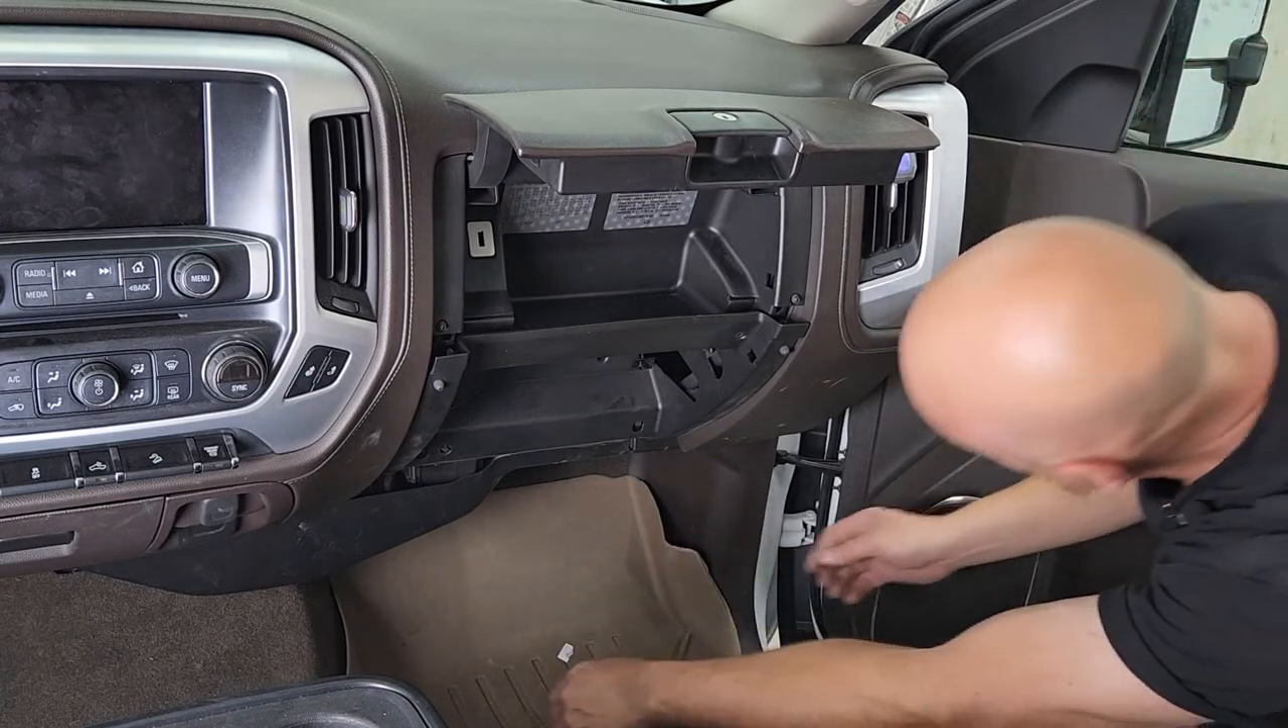And the lower glove box is off.